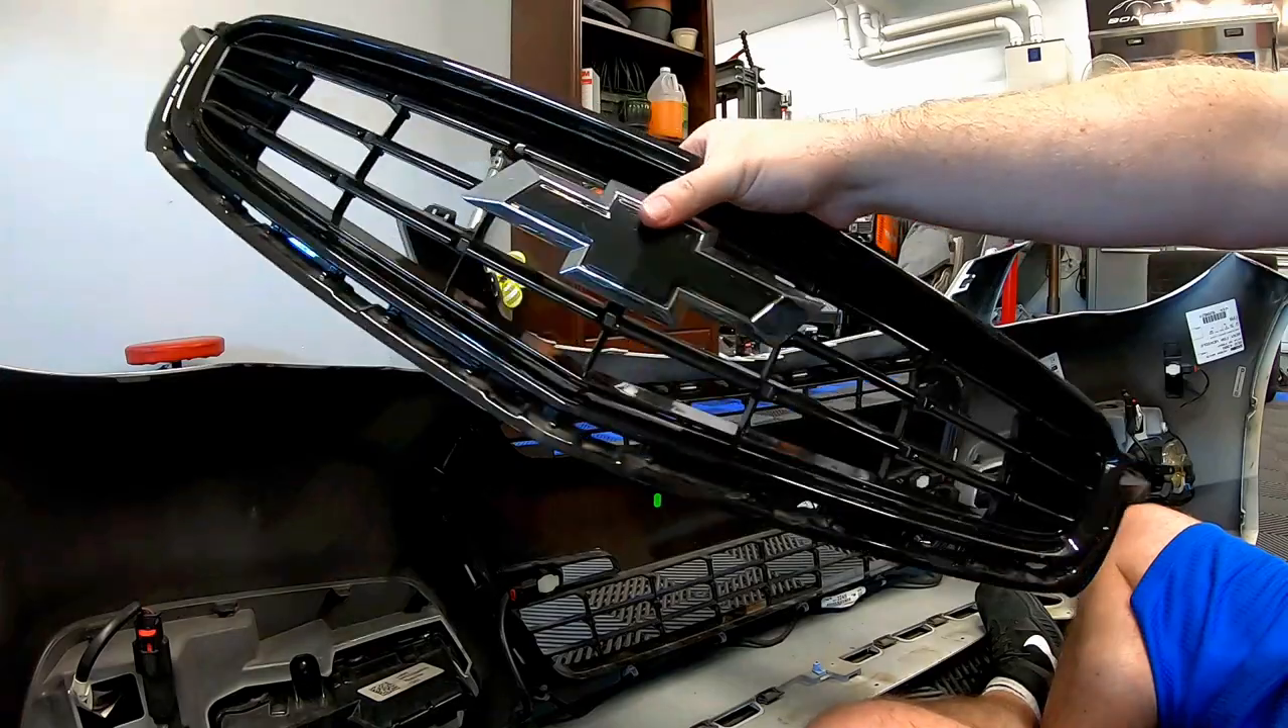We have the 14-15 grille off.